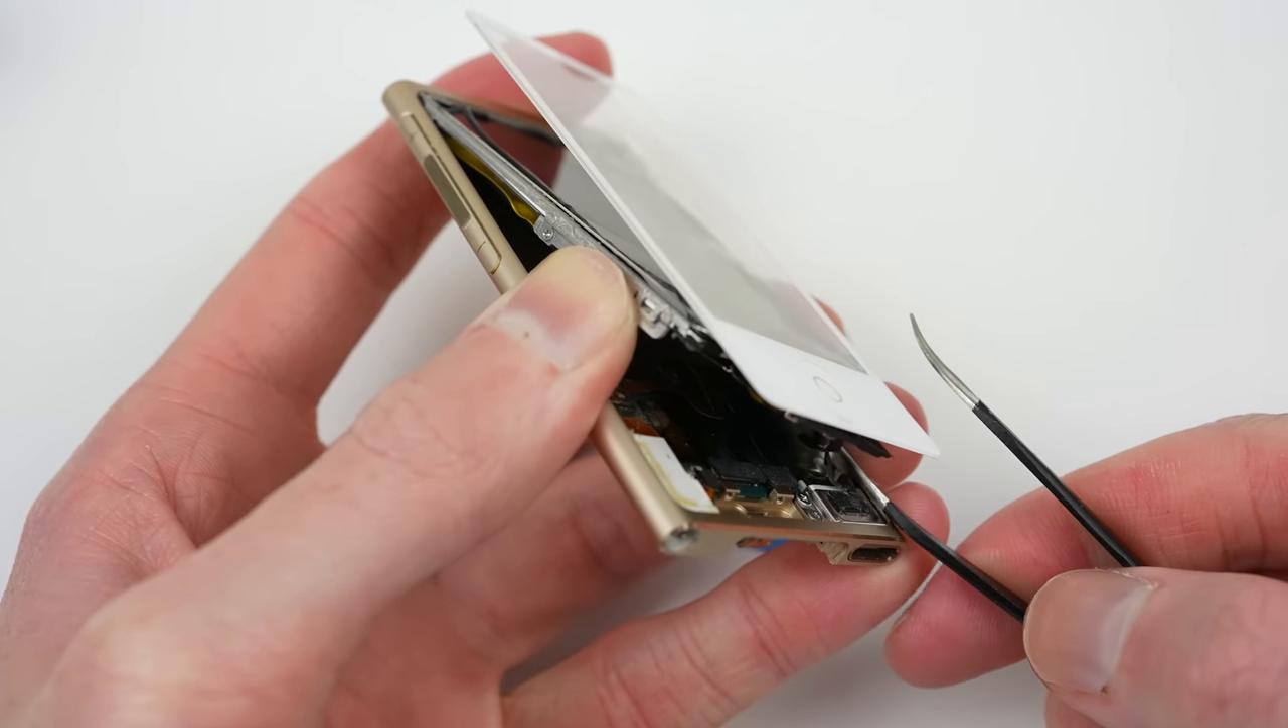After finally getting the right side unlatched, the display can be hinged upward.